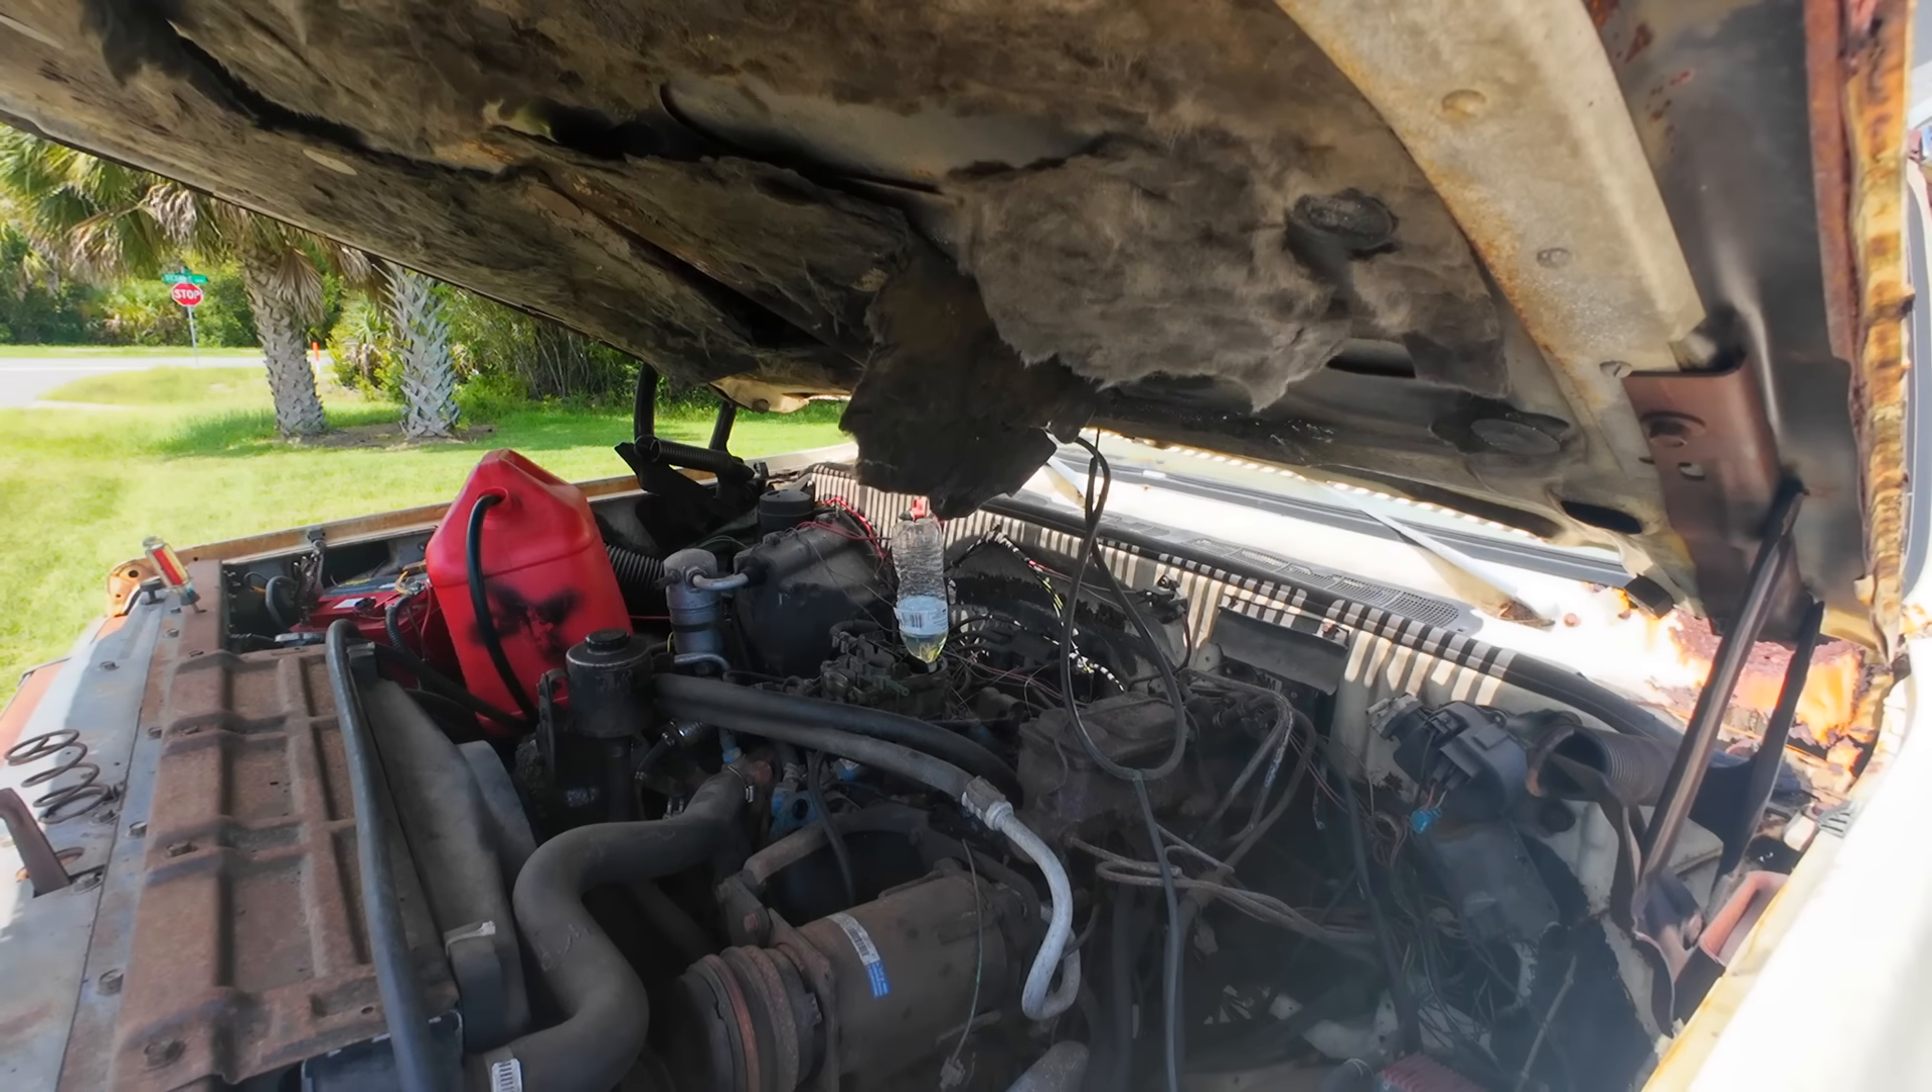All right, so I just added the fuel can back into the engine bay.